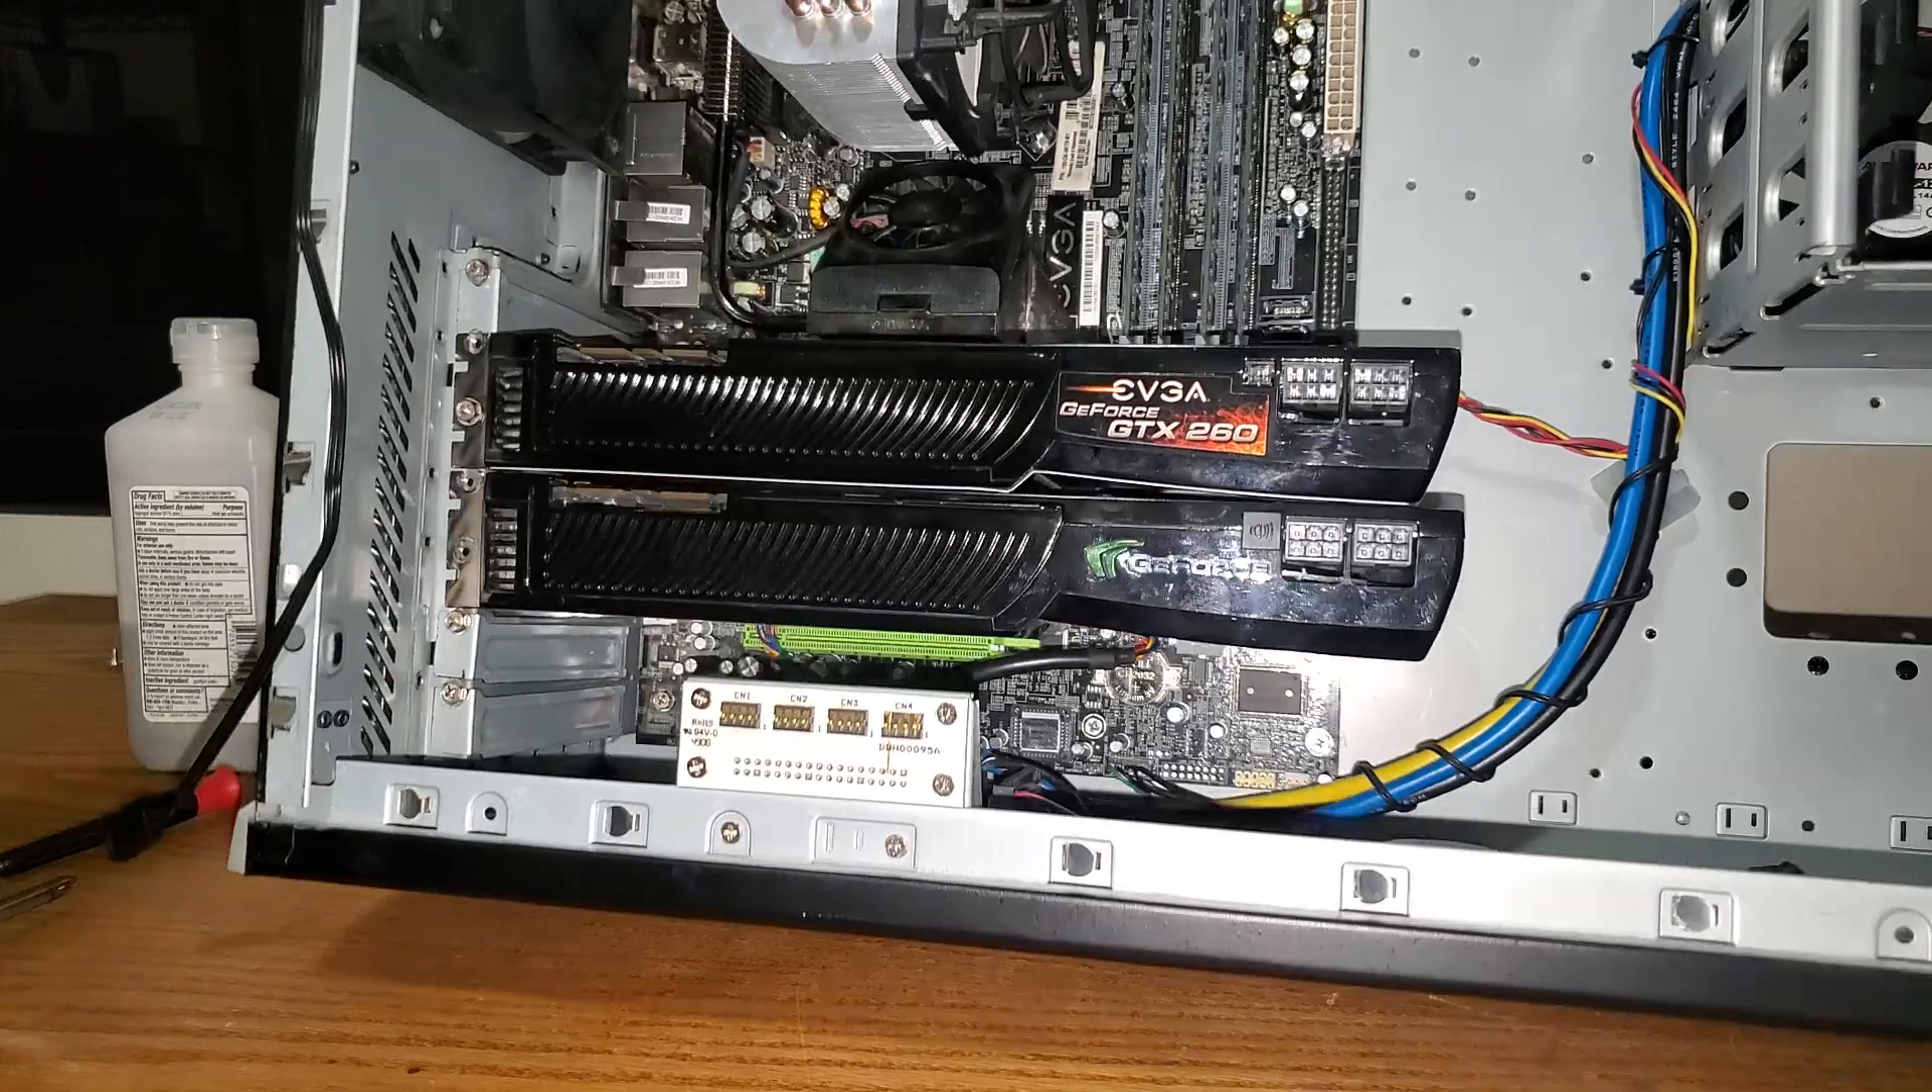And i think those wires fit but look there is no room between these two cards.